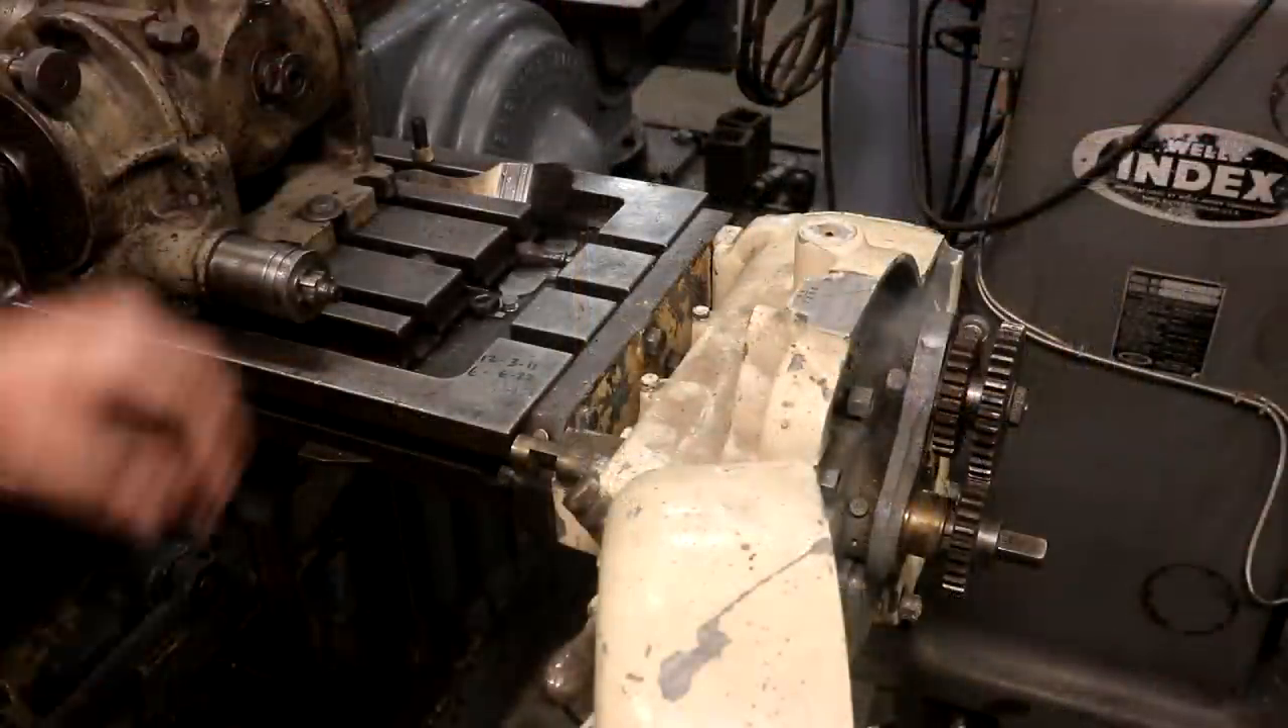I got a set of change gears on here now.